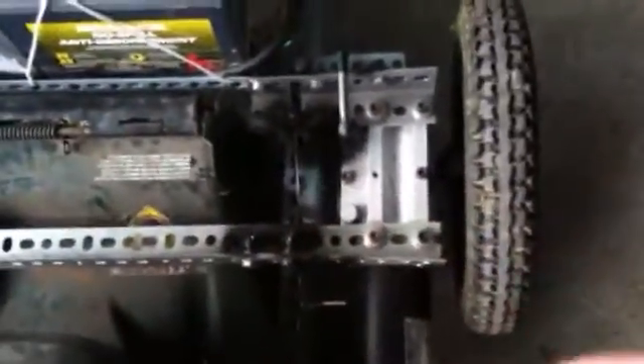To save time and space and whatnot, I bolted some small bits of angle iron onto the cross beams here.